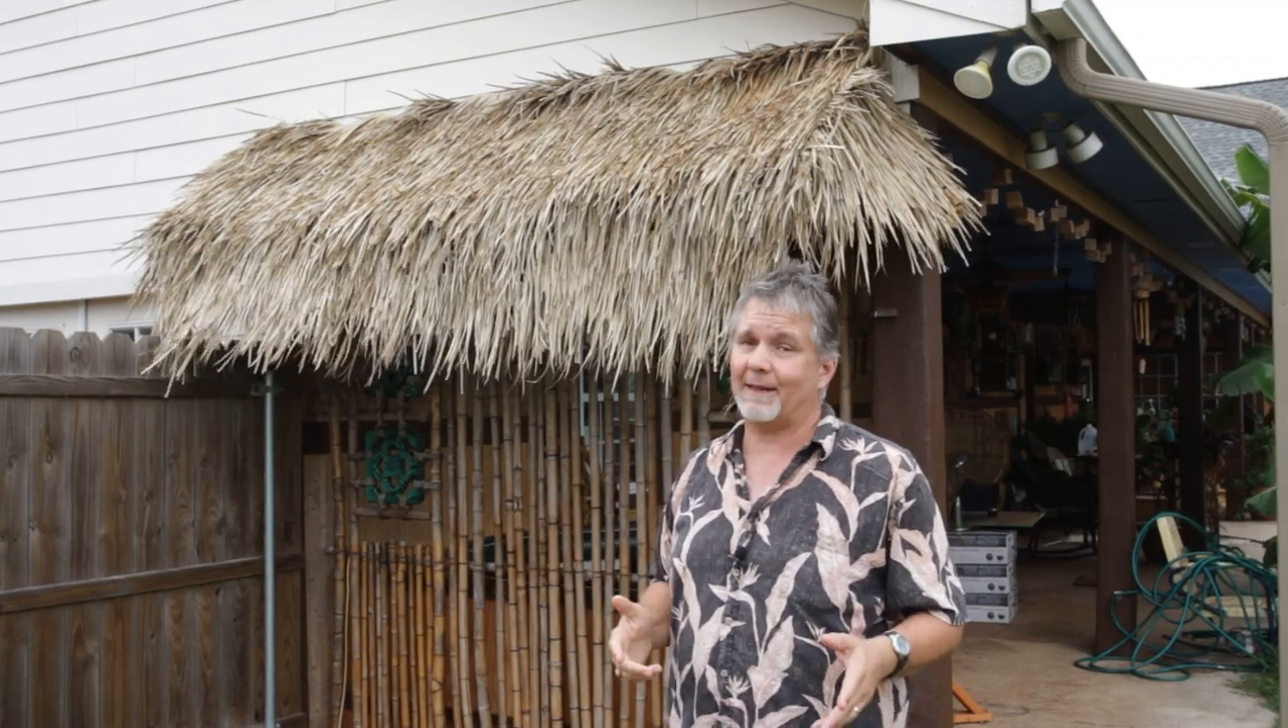And here it is, my thatch awning, all finished, fully installed, and in place.